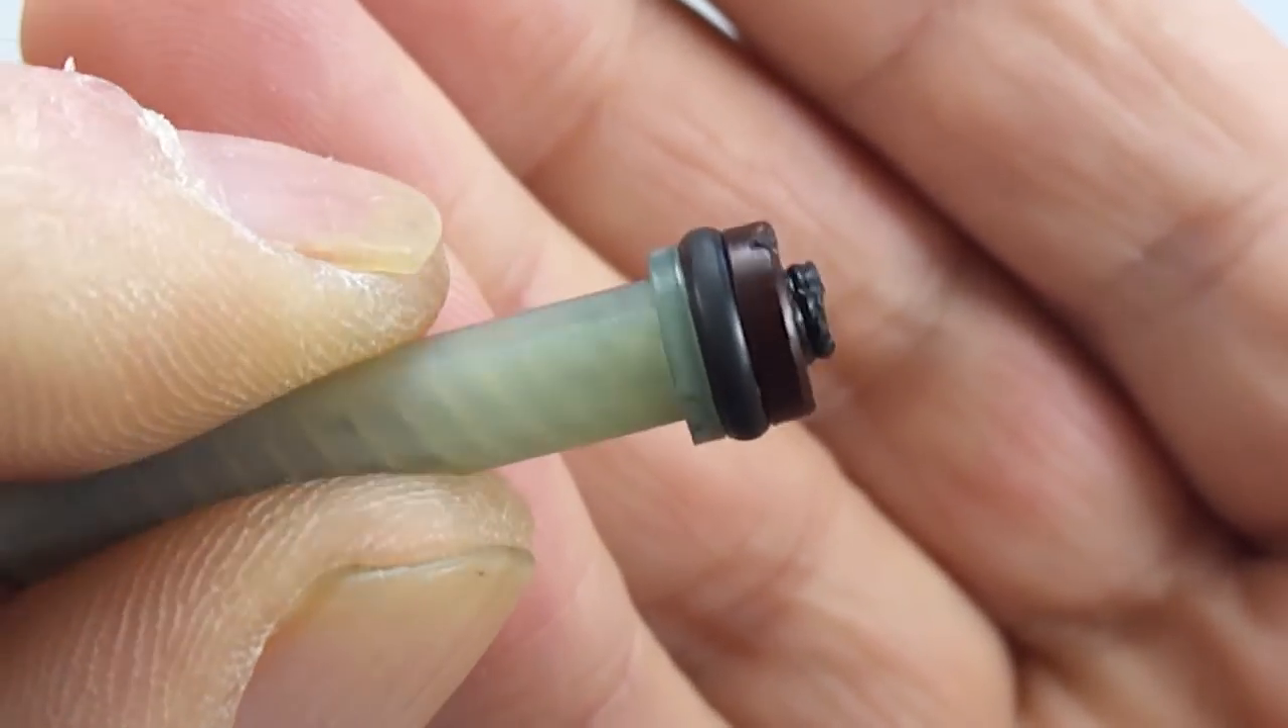But what I've done there, you can see, I've installed a rubber o-ring.